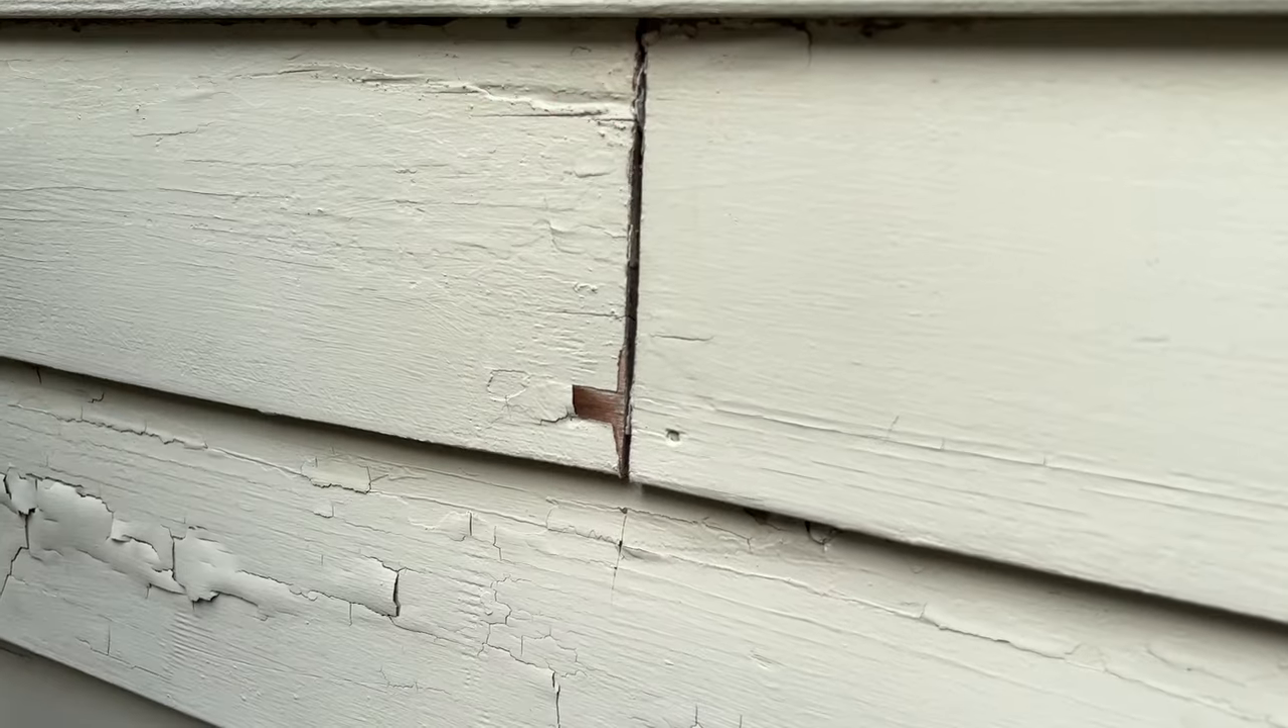Another thing we have going on in this area is we have some gaps and these could be where two boards meet two clapboards or you could have this type of thing between trim and the clapboard of the siding.